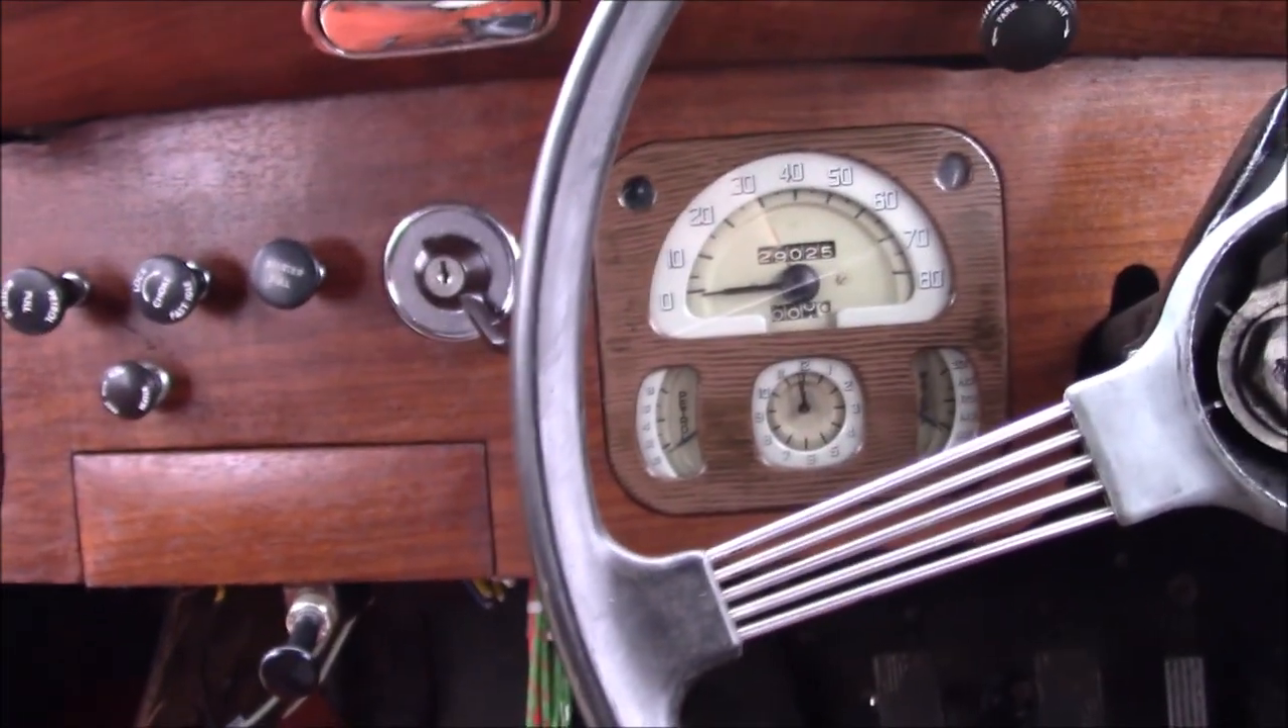I've got all the gauges back in now, which is fantastic.